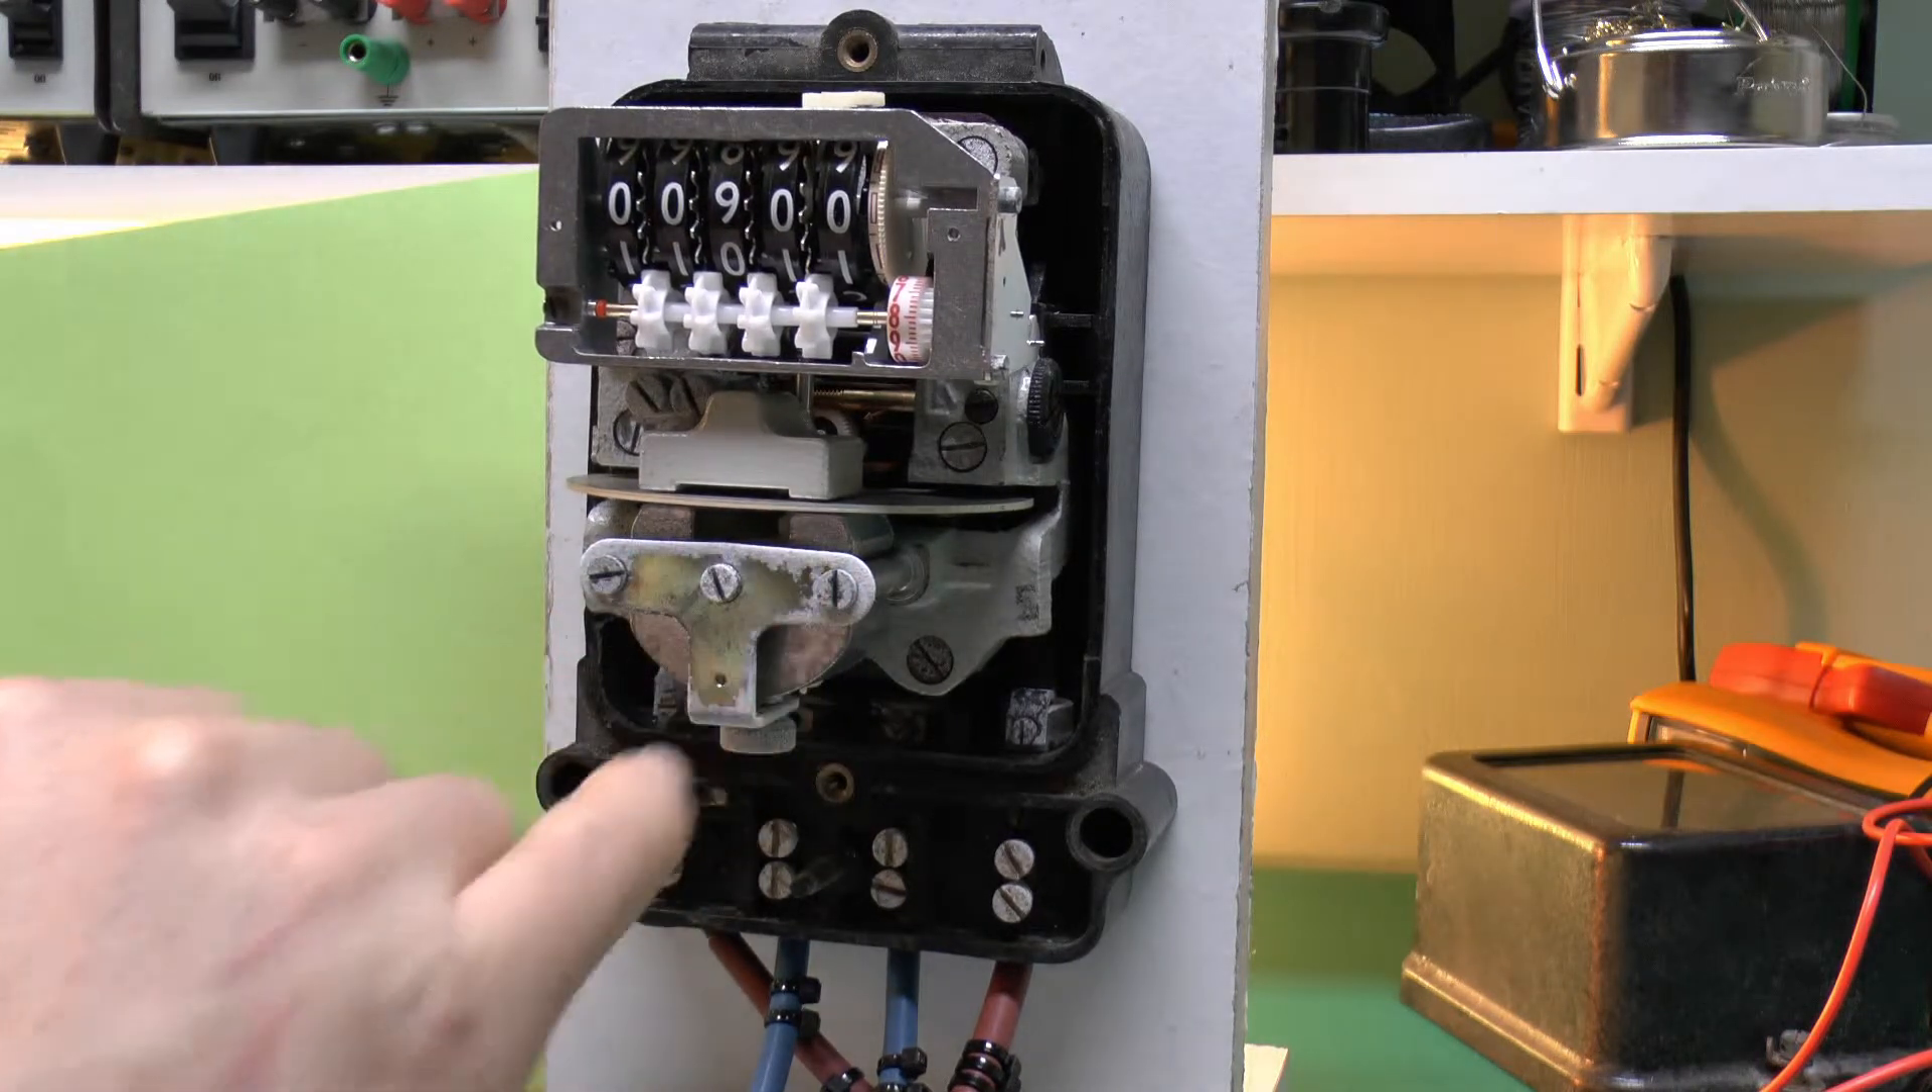I've just taken off the front plates there to see what's behind.